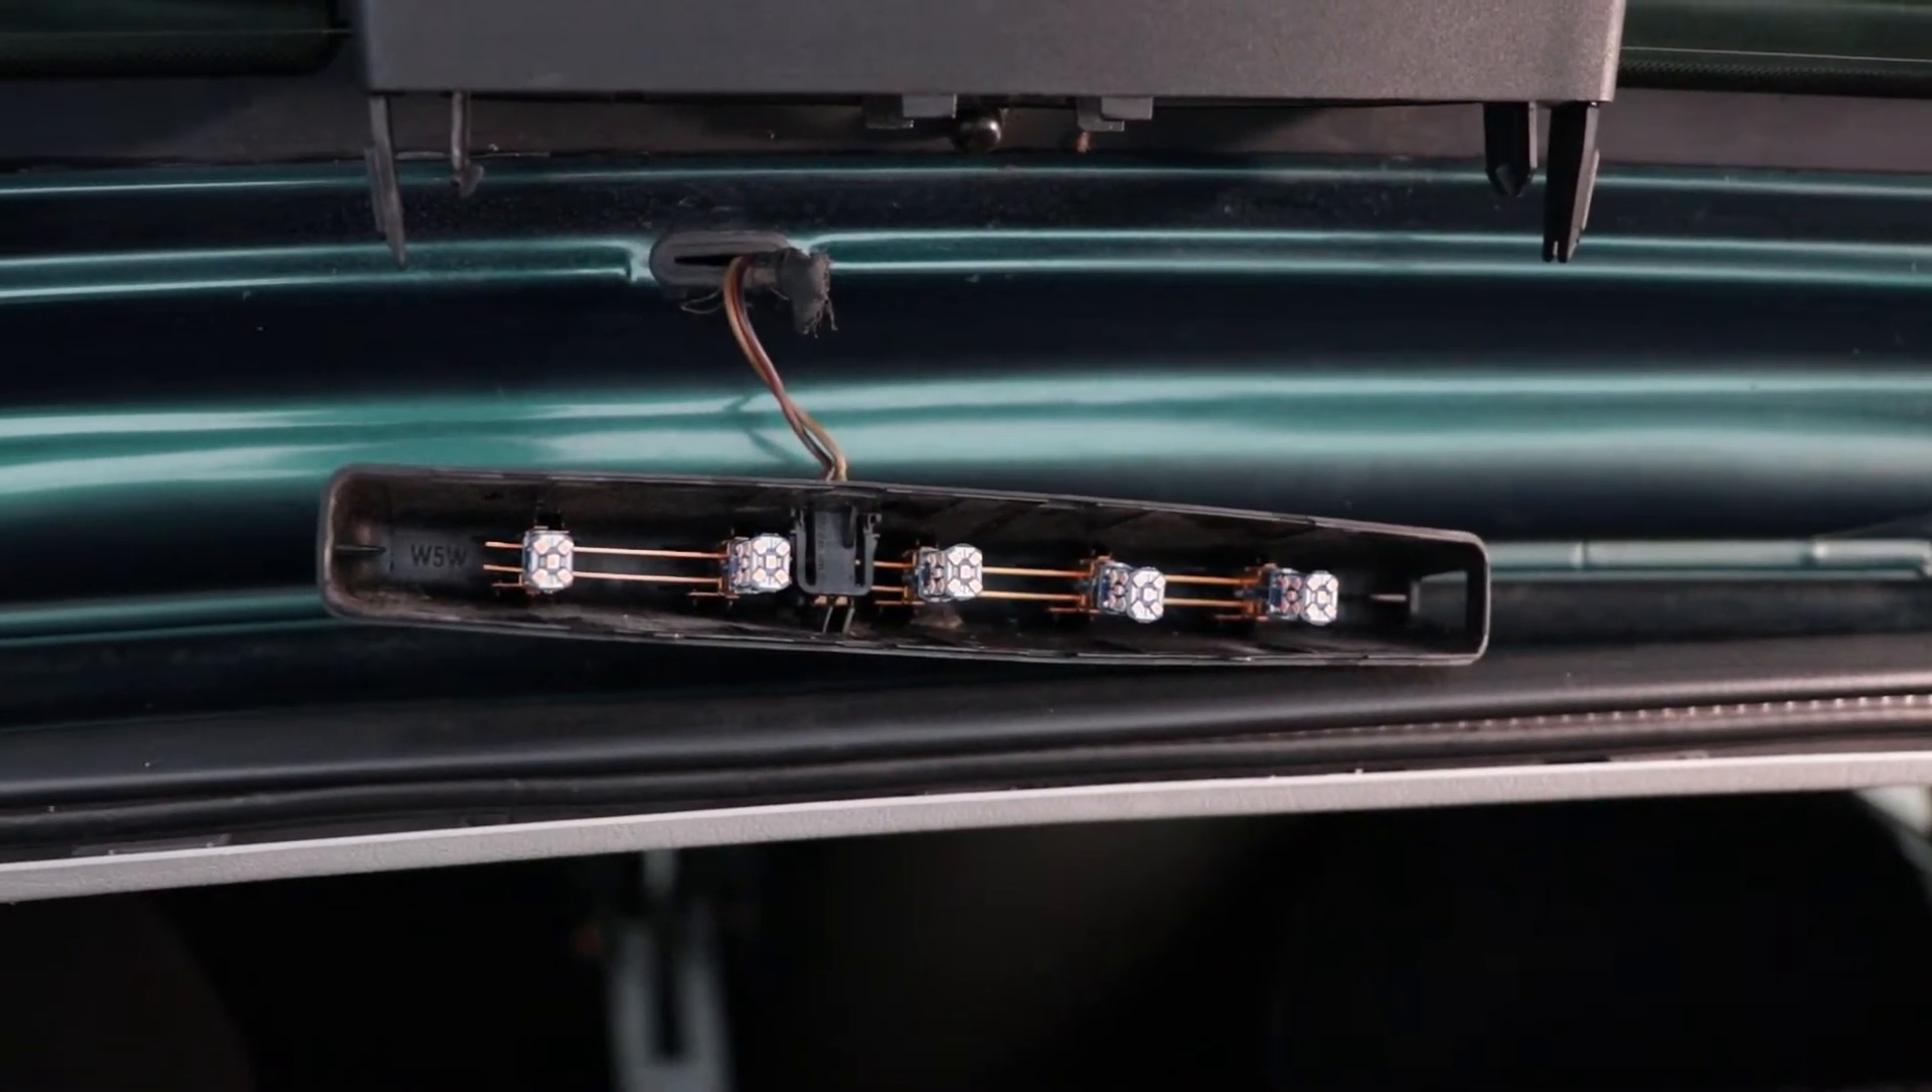So there we have the third brake light done with all of the LED bulbs in it.